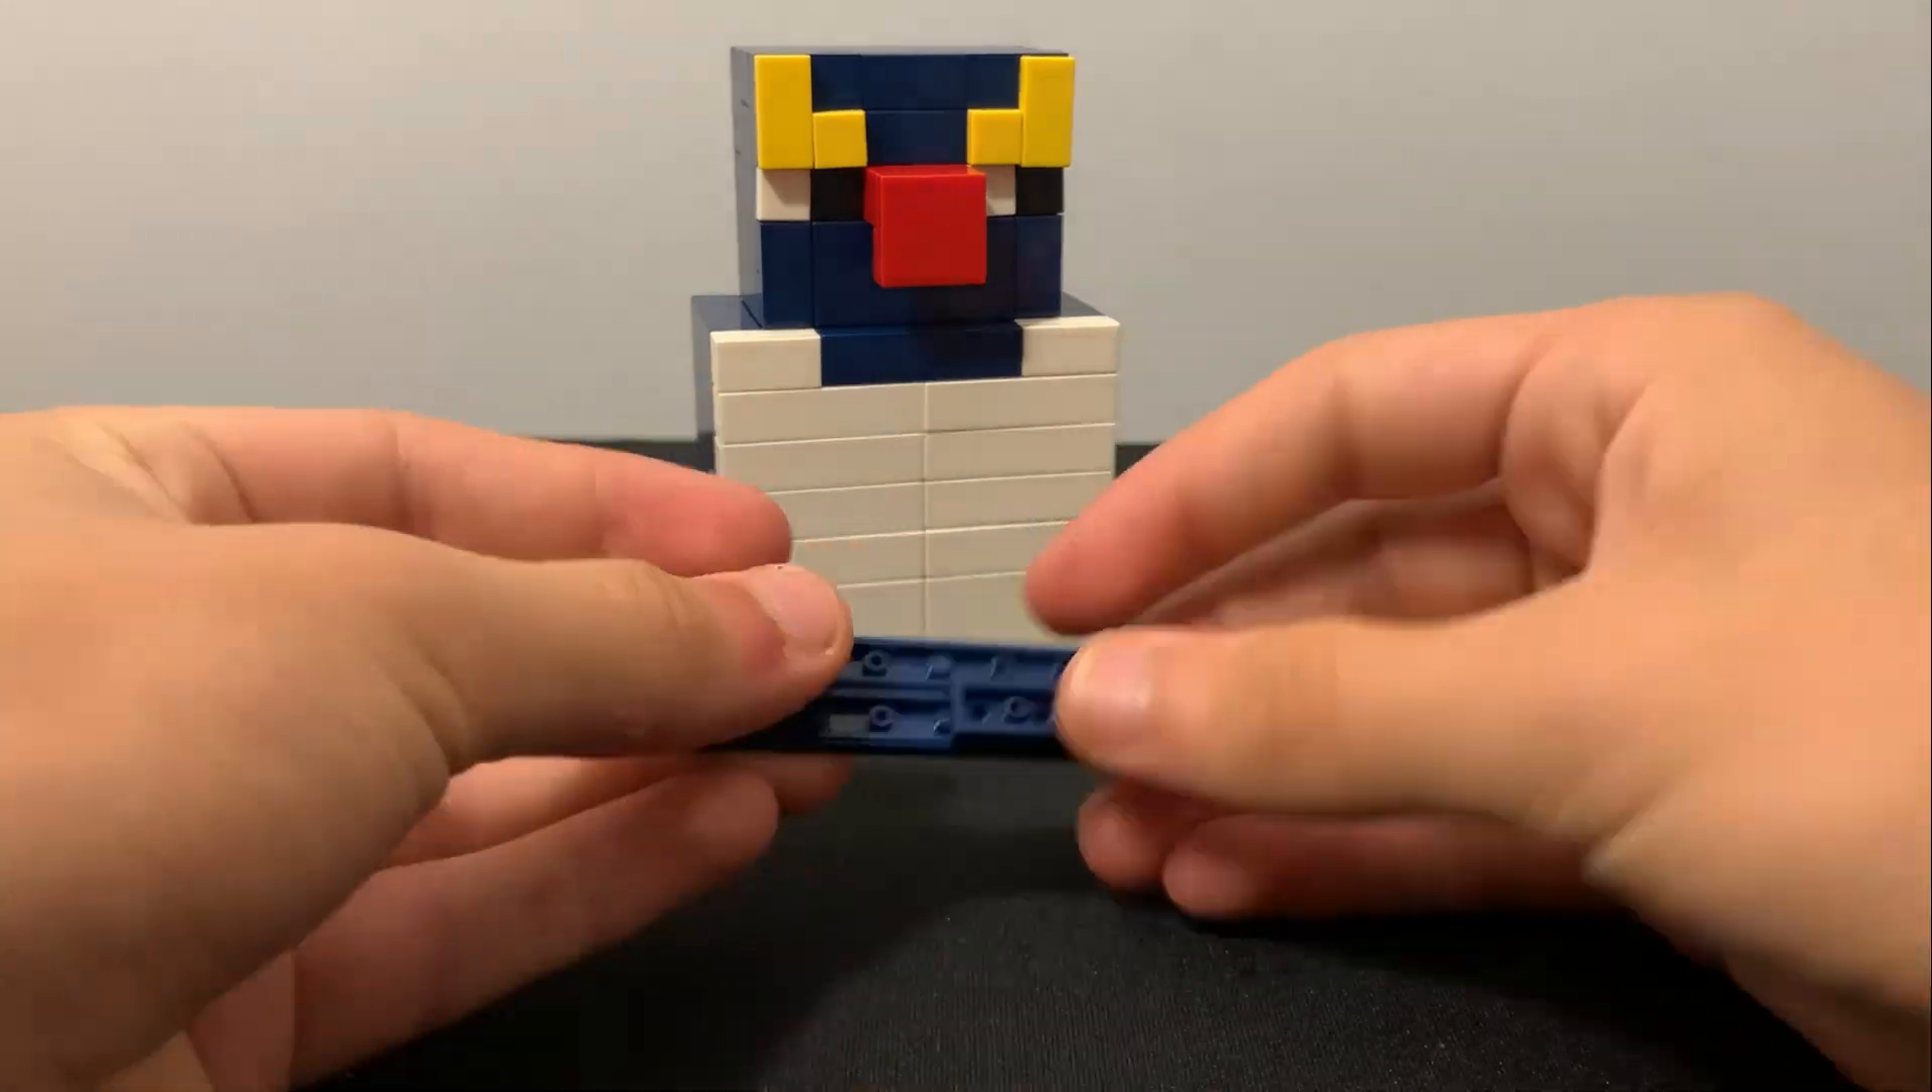I used a couple dark blue tiles and some red bricks to add in the special nose there.